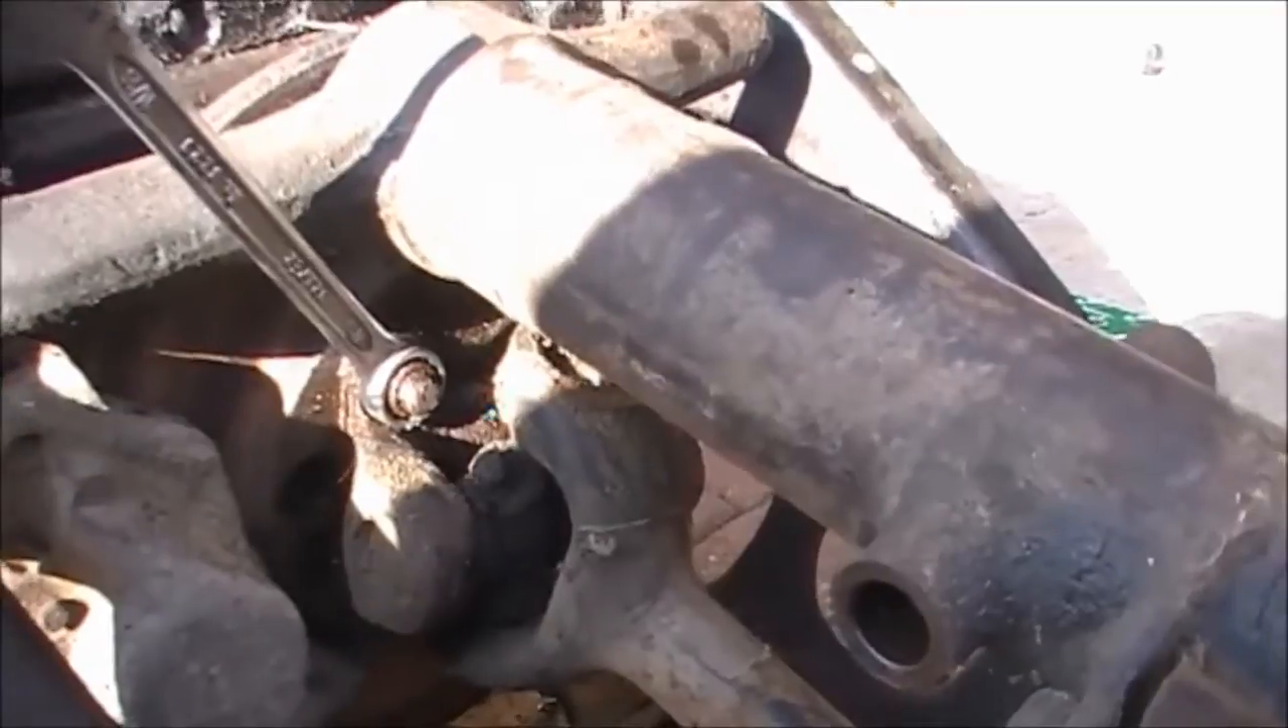So here's my 11 sixteenths of an inch ring spanner which fits on there very nicely.